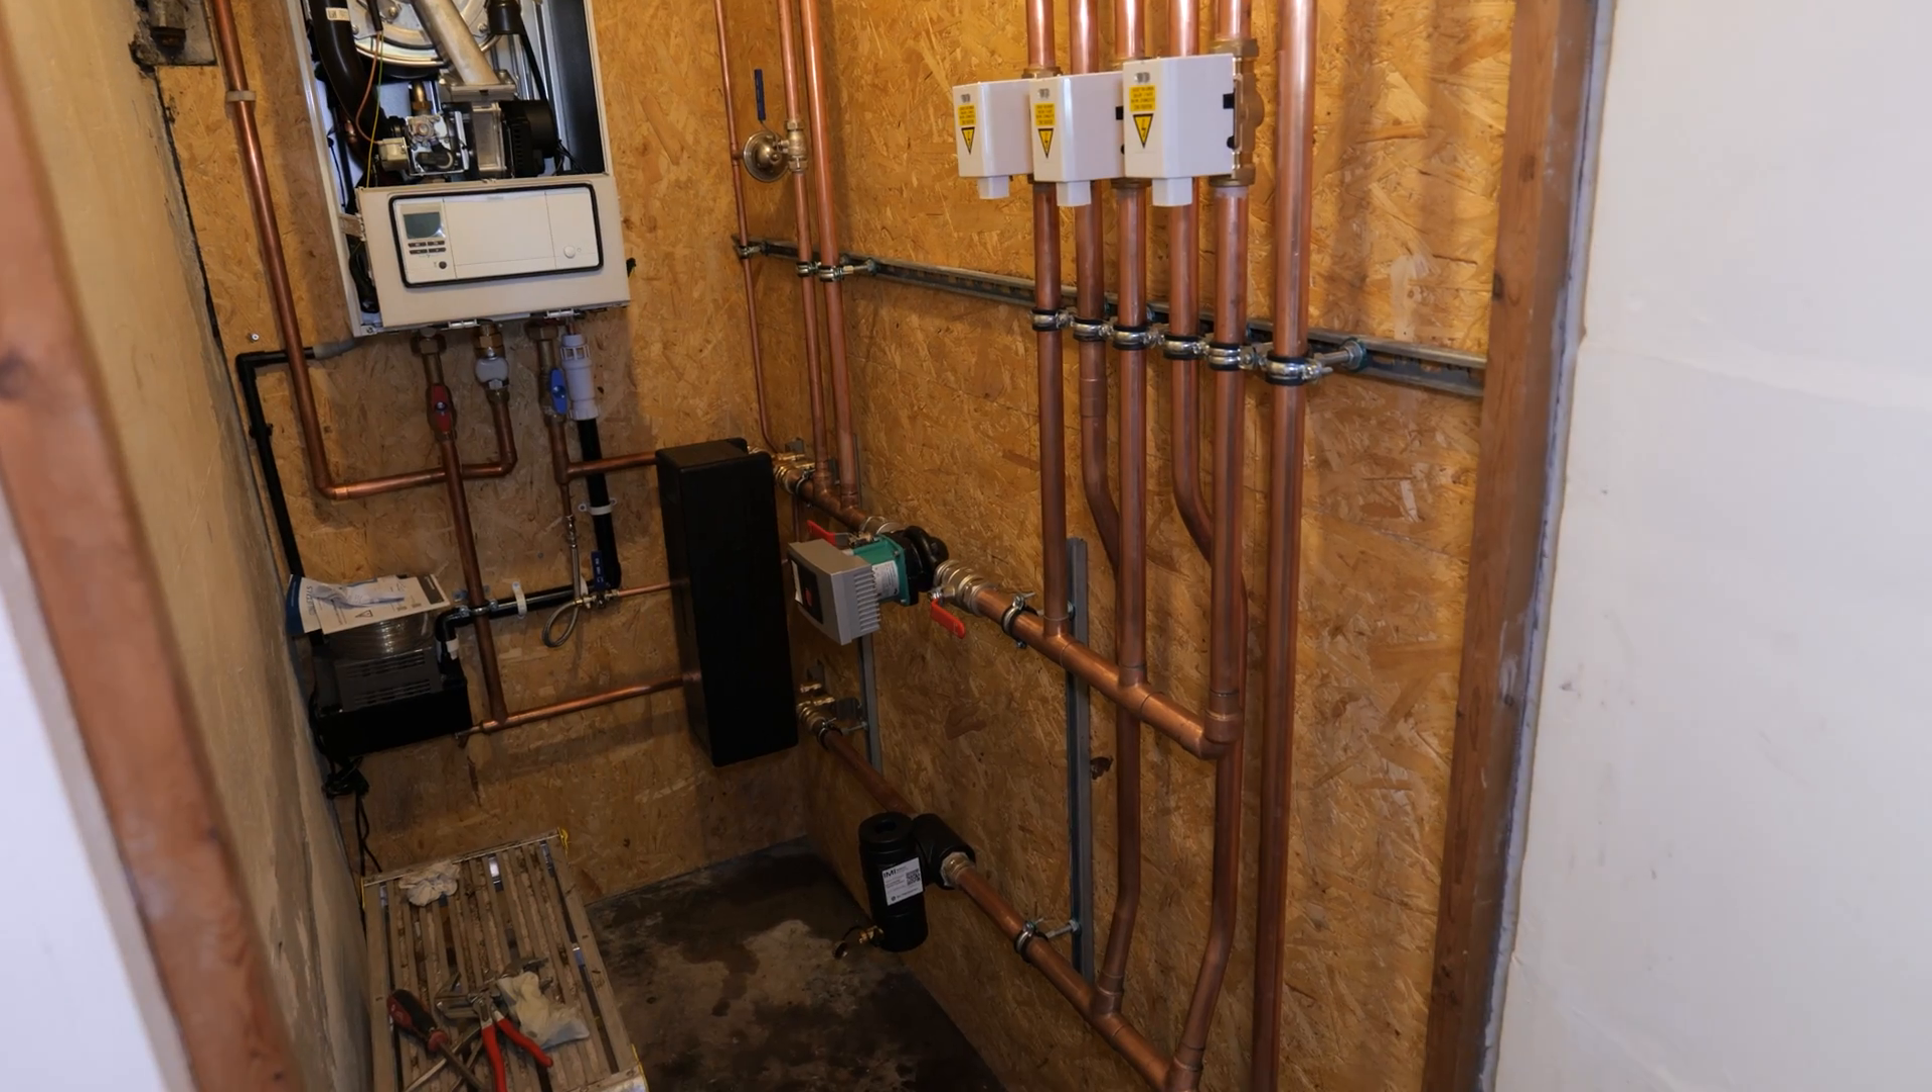All the copper pipe work is now in place and we are just filling up the open venting side of the system.